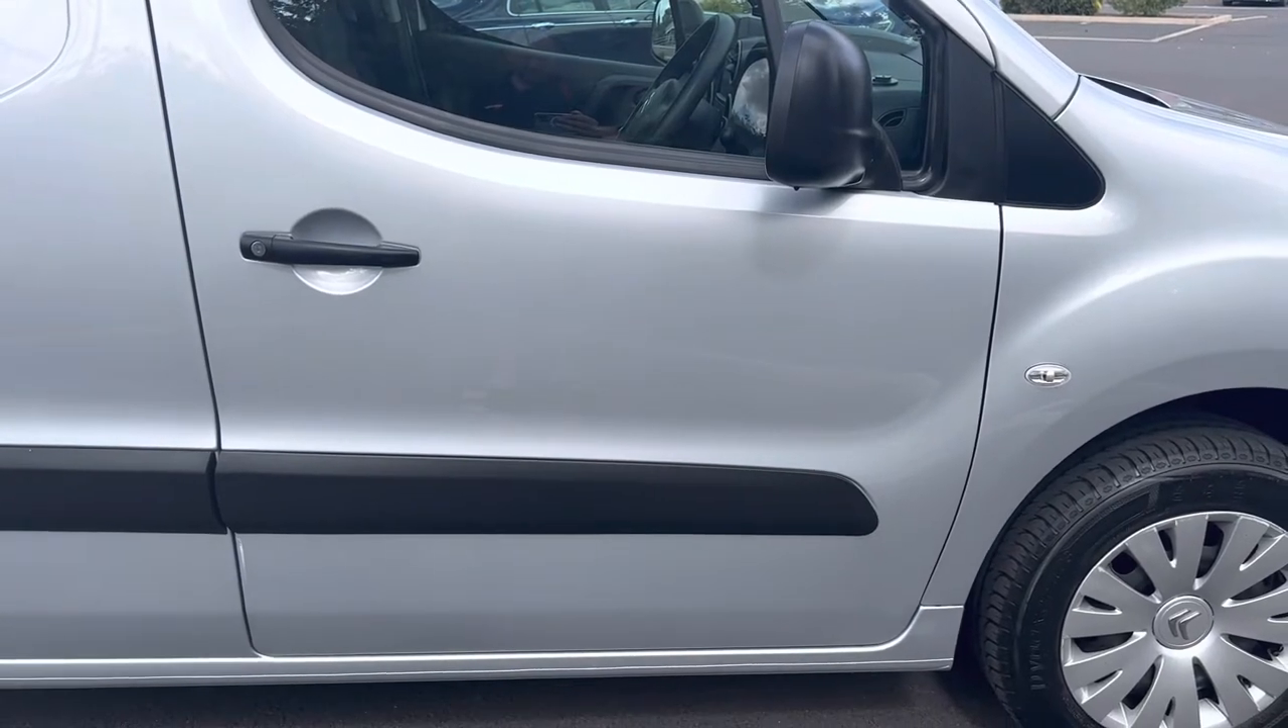Driver's side door as an overview you can see there. Everything lines up to the front wing and to the rear quarter as you would expect.